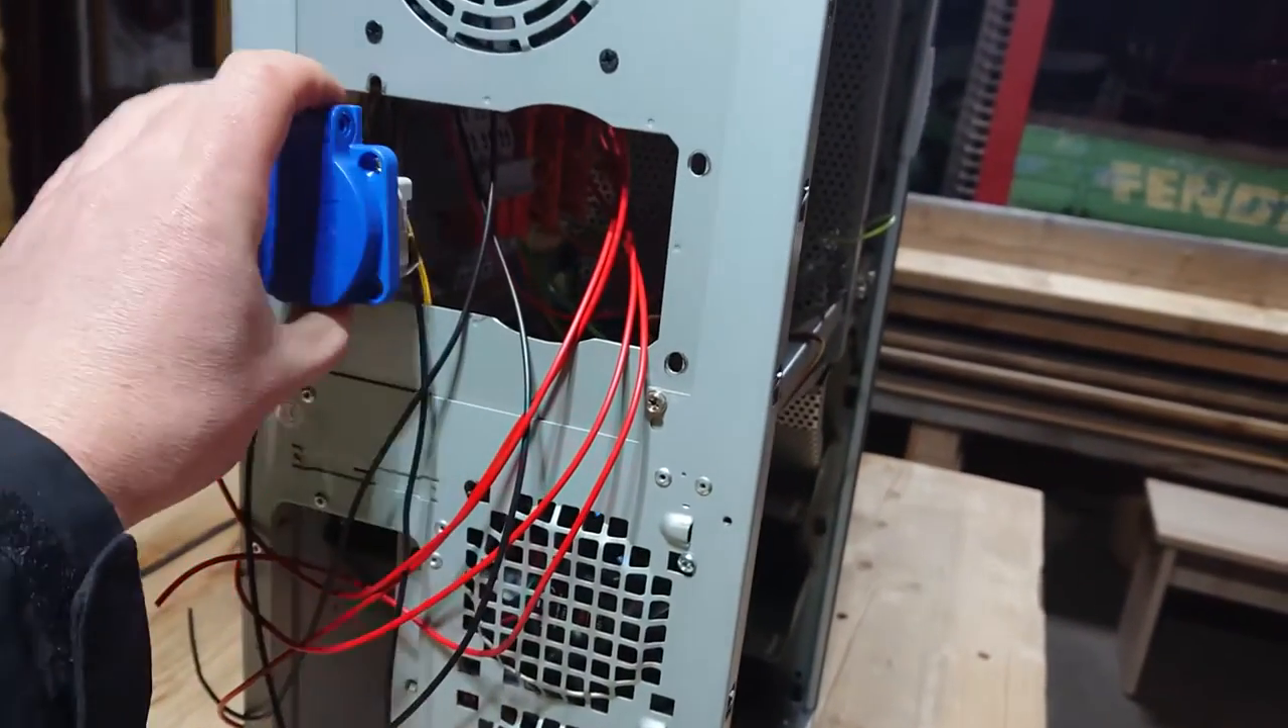Hier unten wo noch das blech fehlt kommen drei schaltbare steckdosen rein.